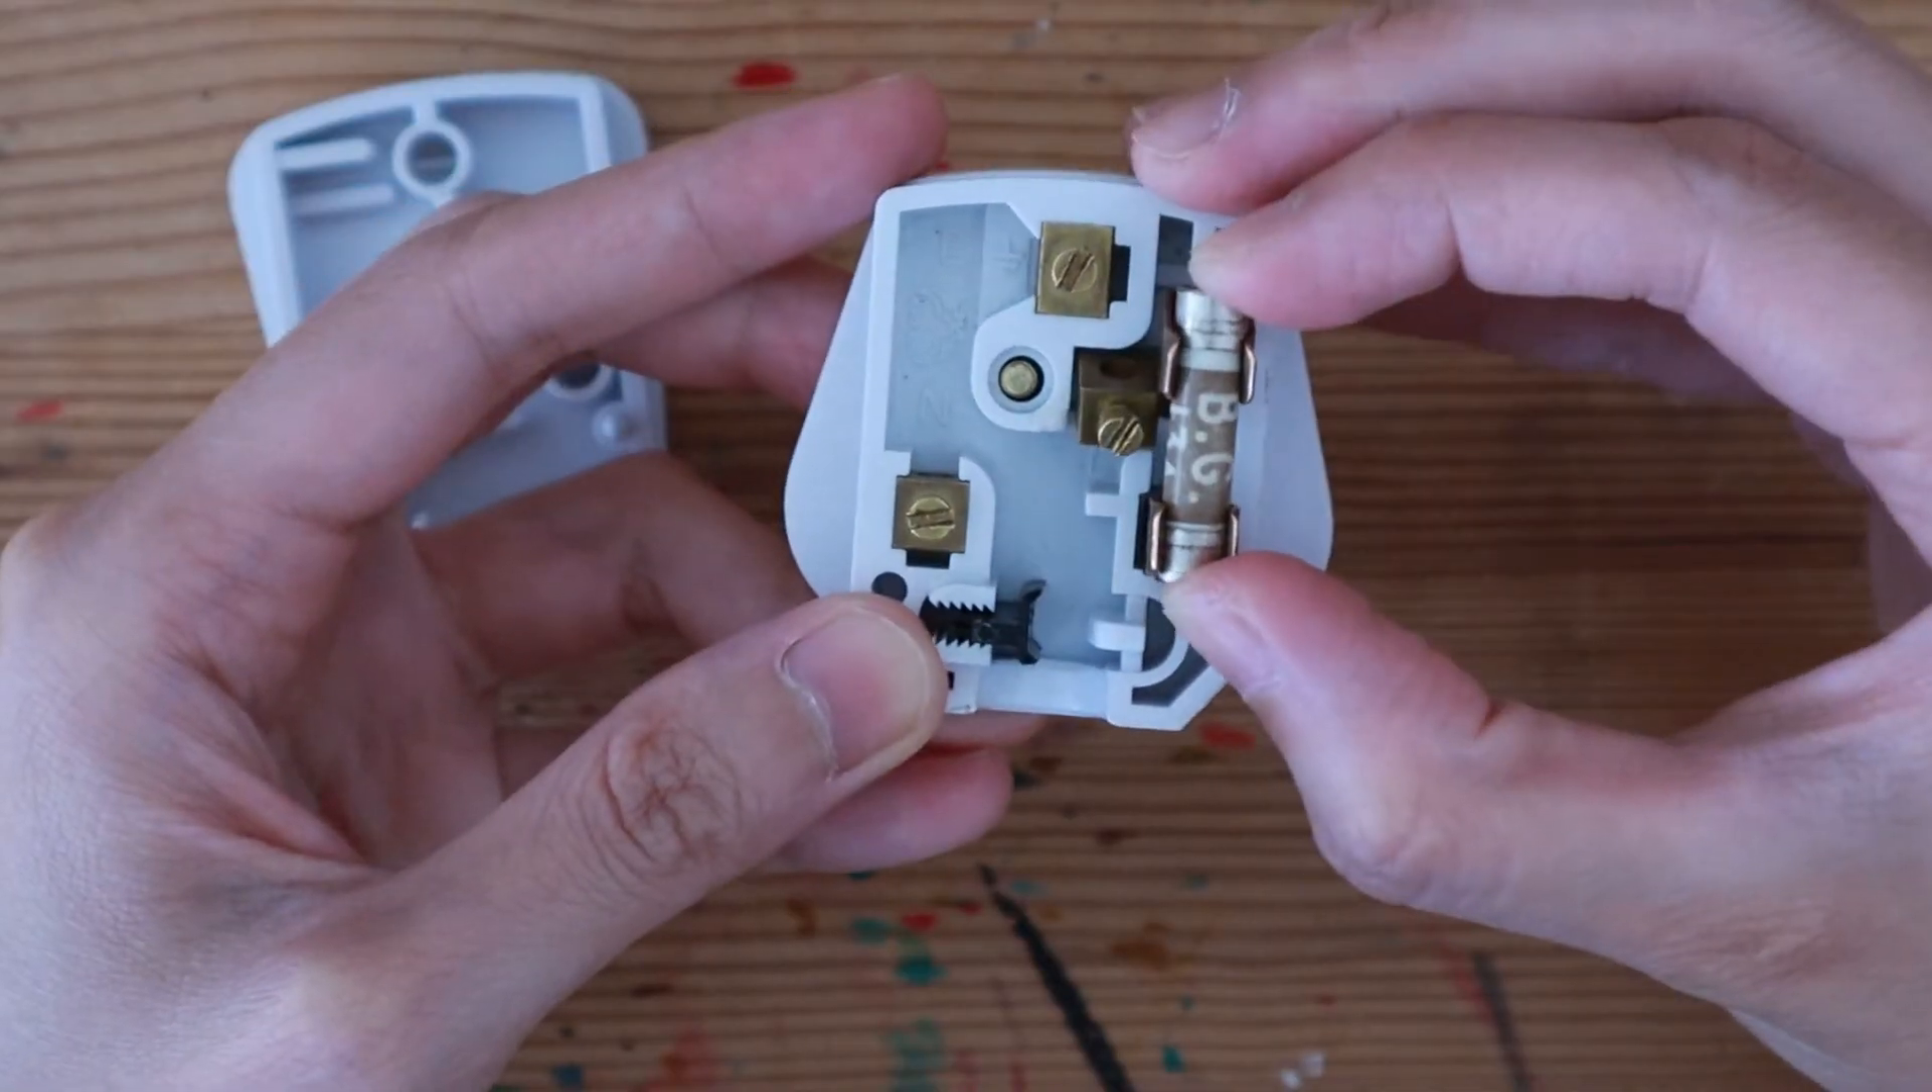Here we can see a 13 amp fuse already sitting in our plug.